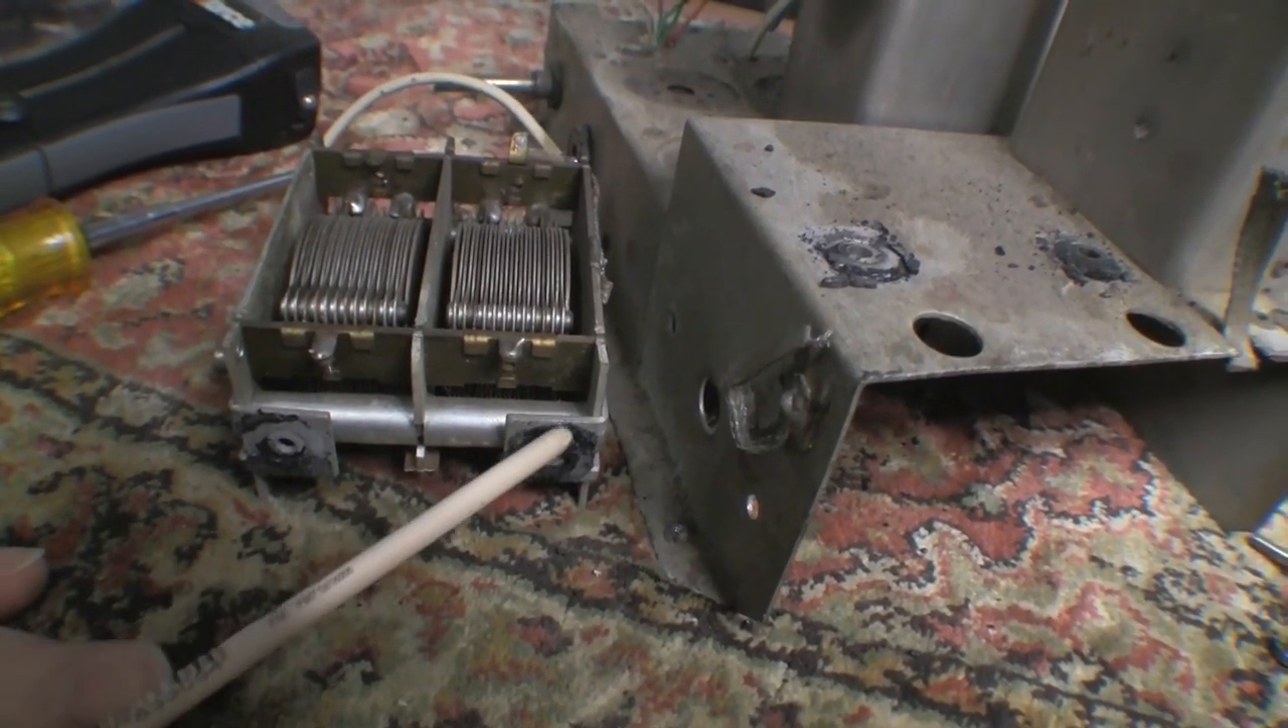Here we are with the condenser just removed.